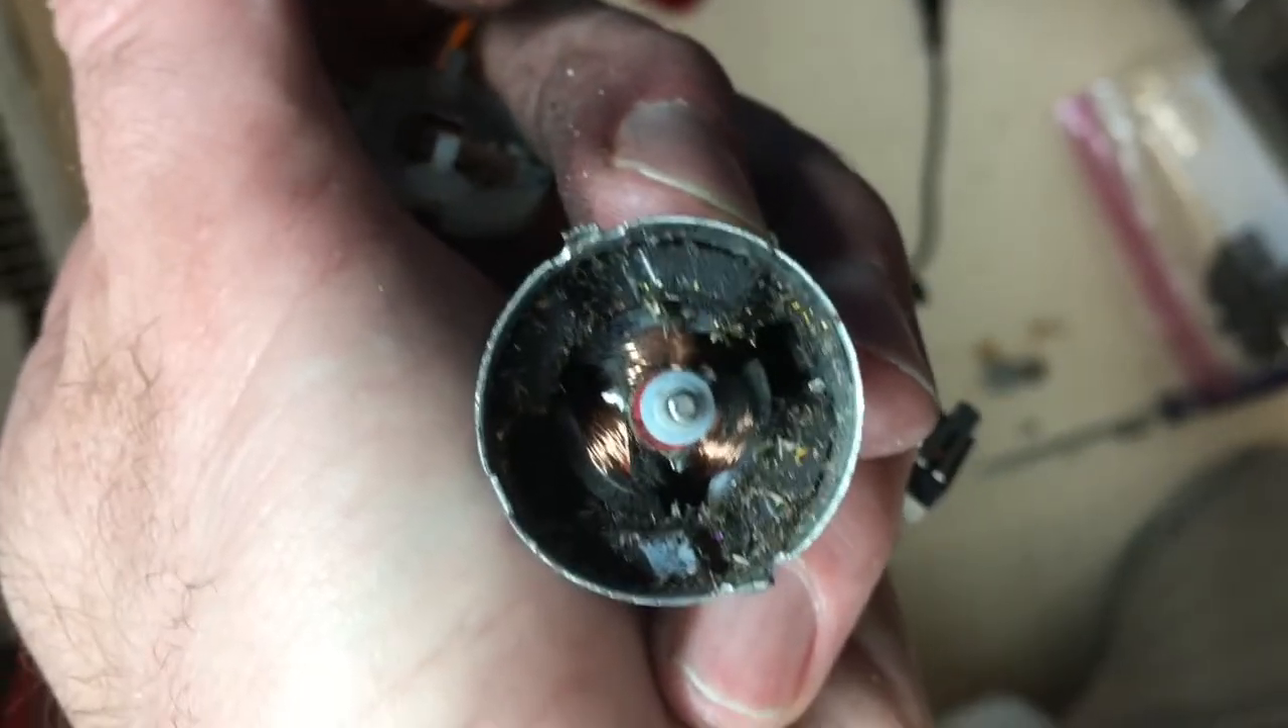Okay, now that I've got the cover off, we can look inside of this.